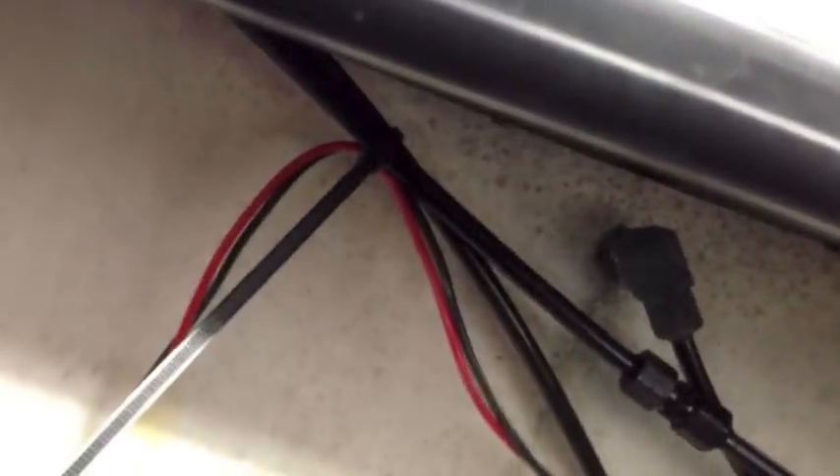Also, I went ahead and wire tied the wires up here temporarily. I'll clean that up later.